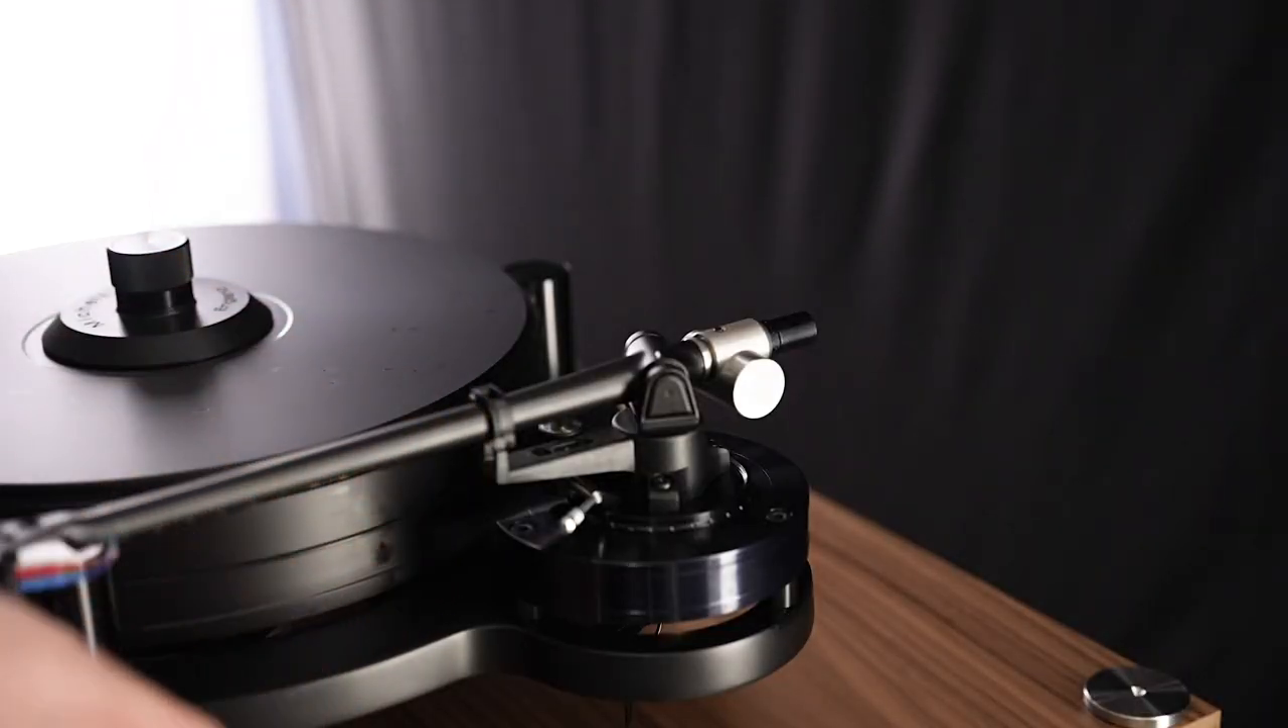Now we've got the counter weight in position.